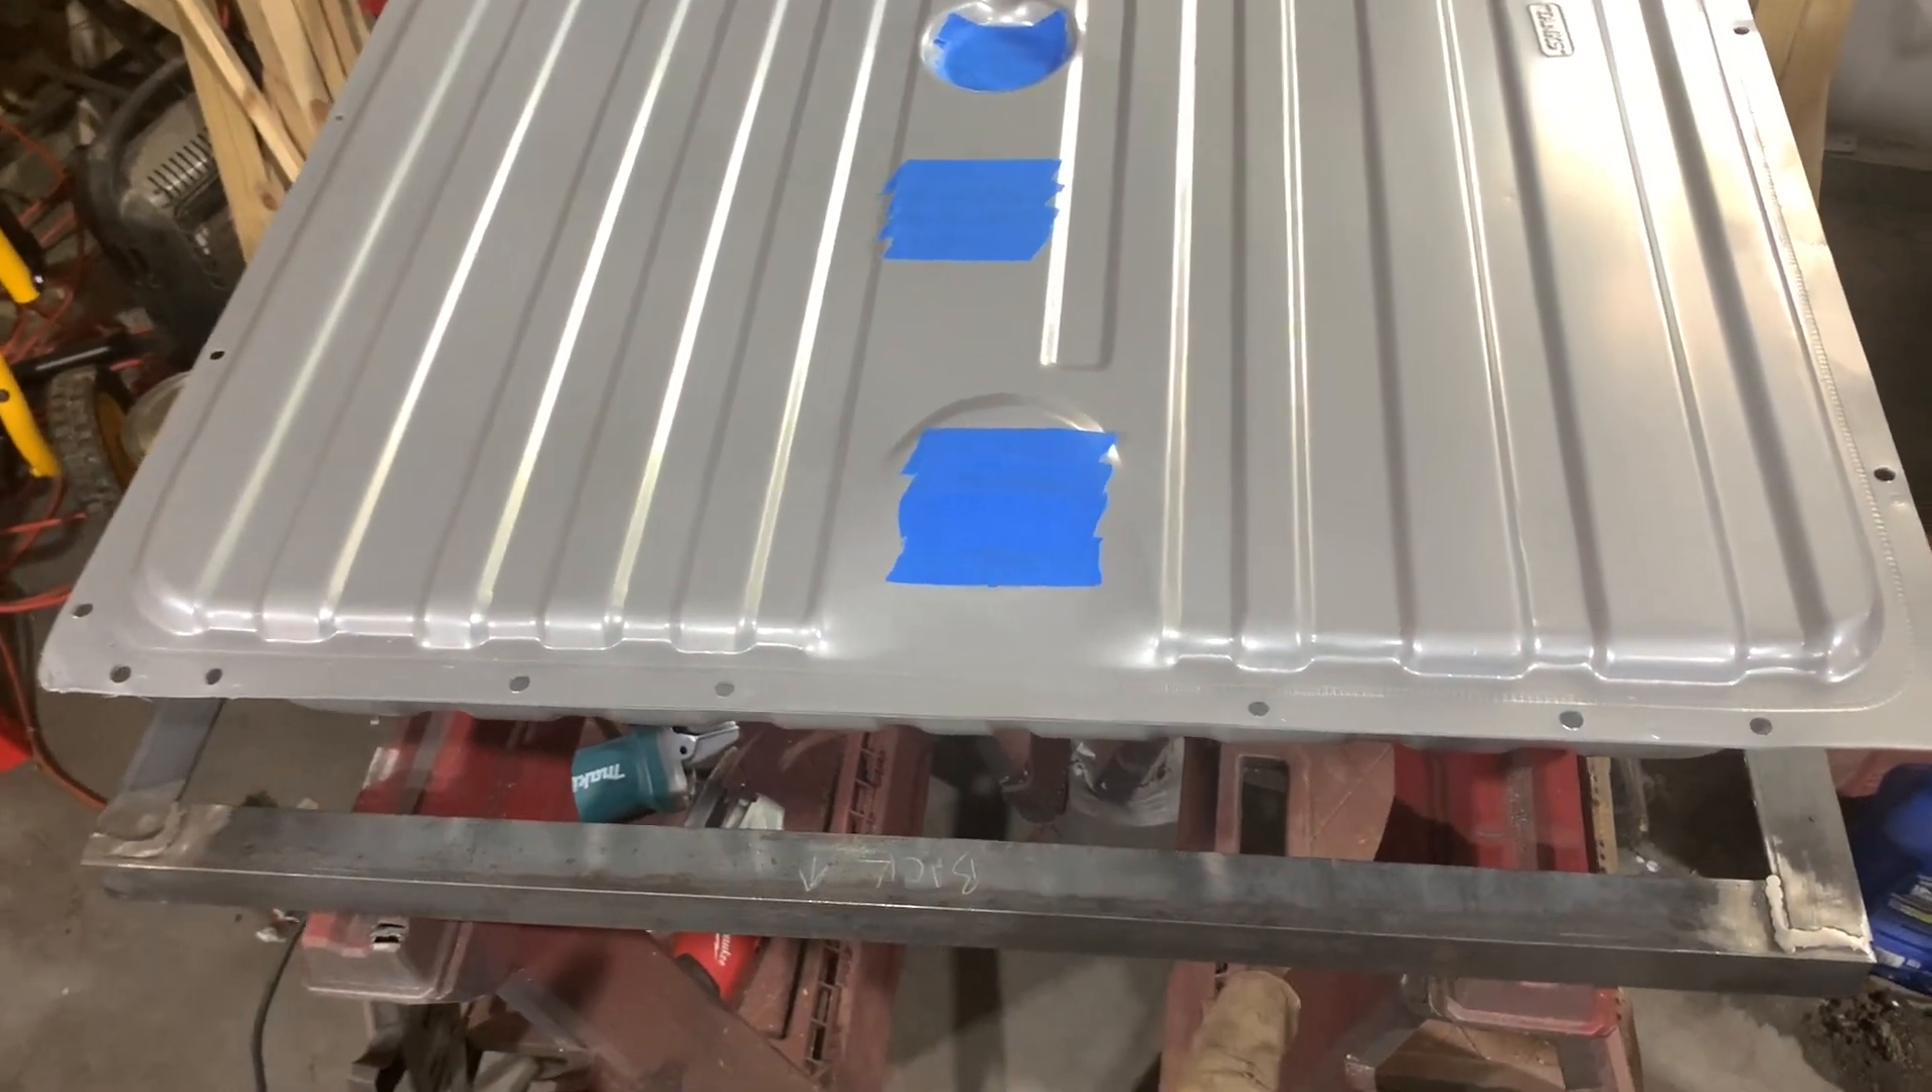All right so i've got the tank back in place over the bracket.